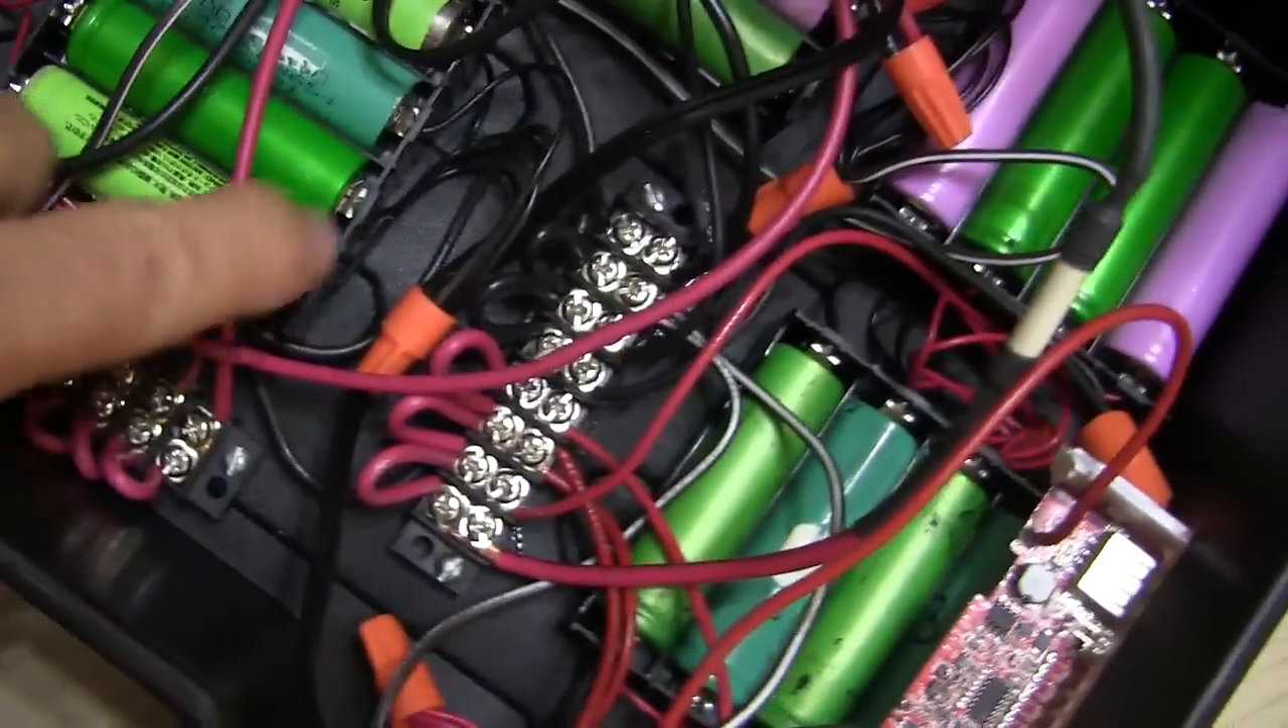I have all my wires here connected using these terminal strips.